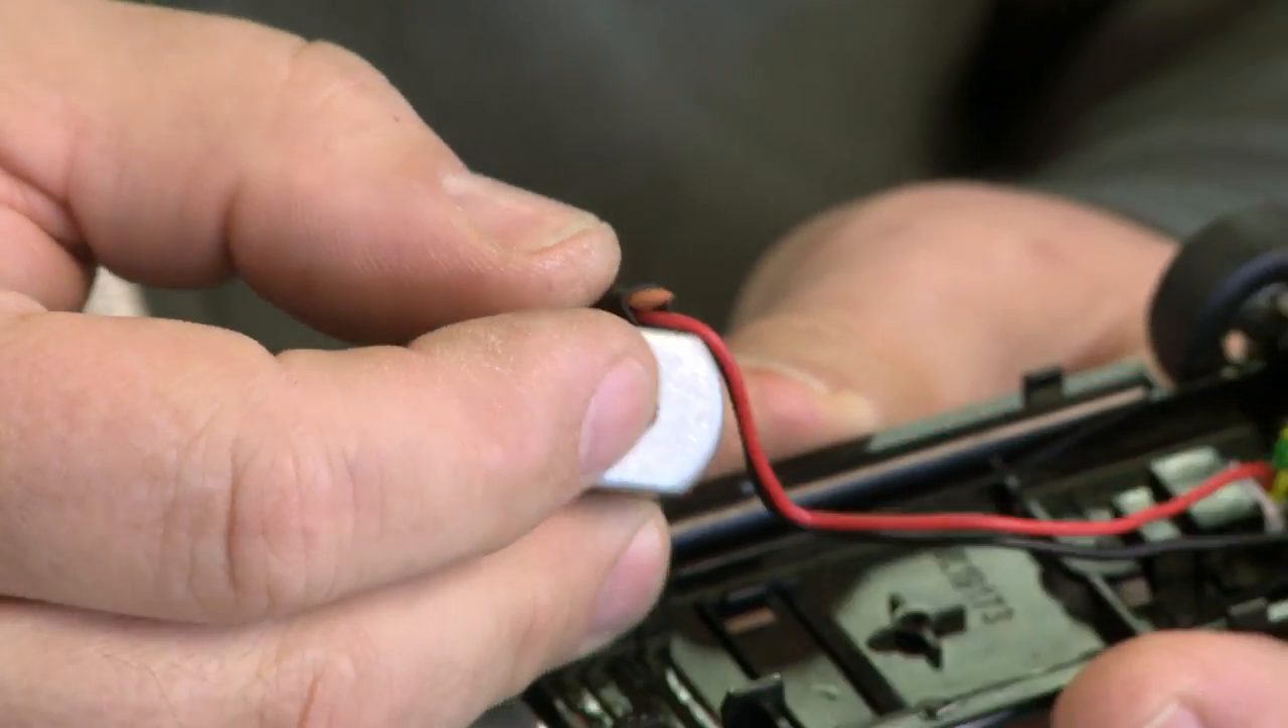So now I've got the motor out. It's still connected to the car but it's removed from the chassis.